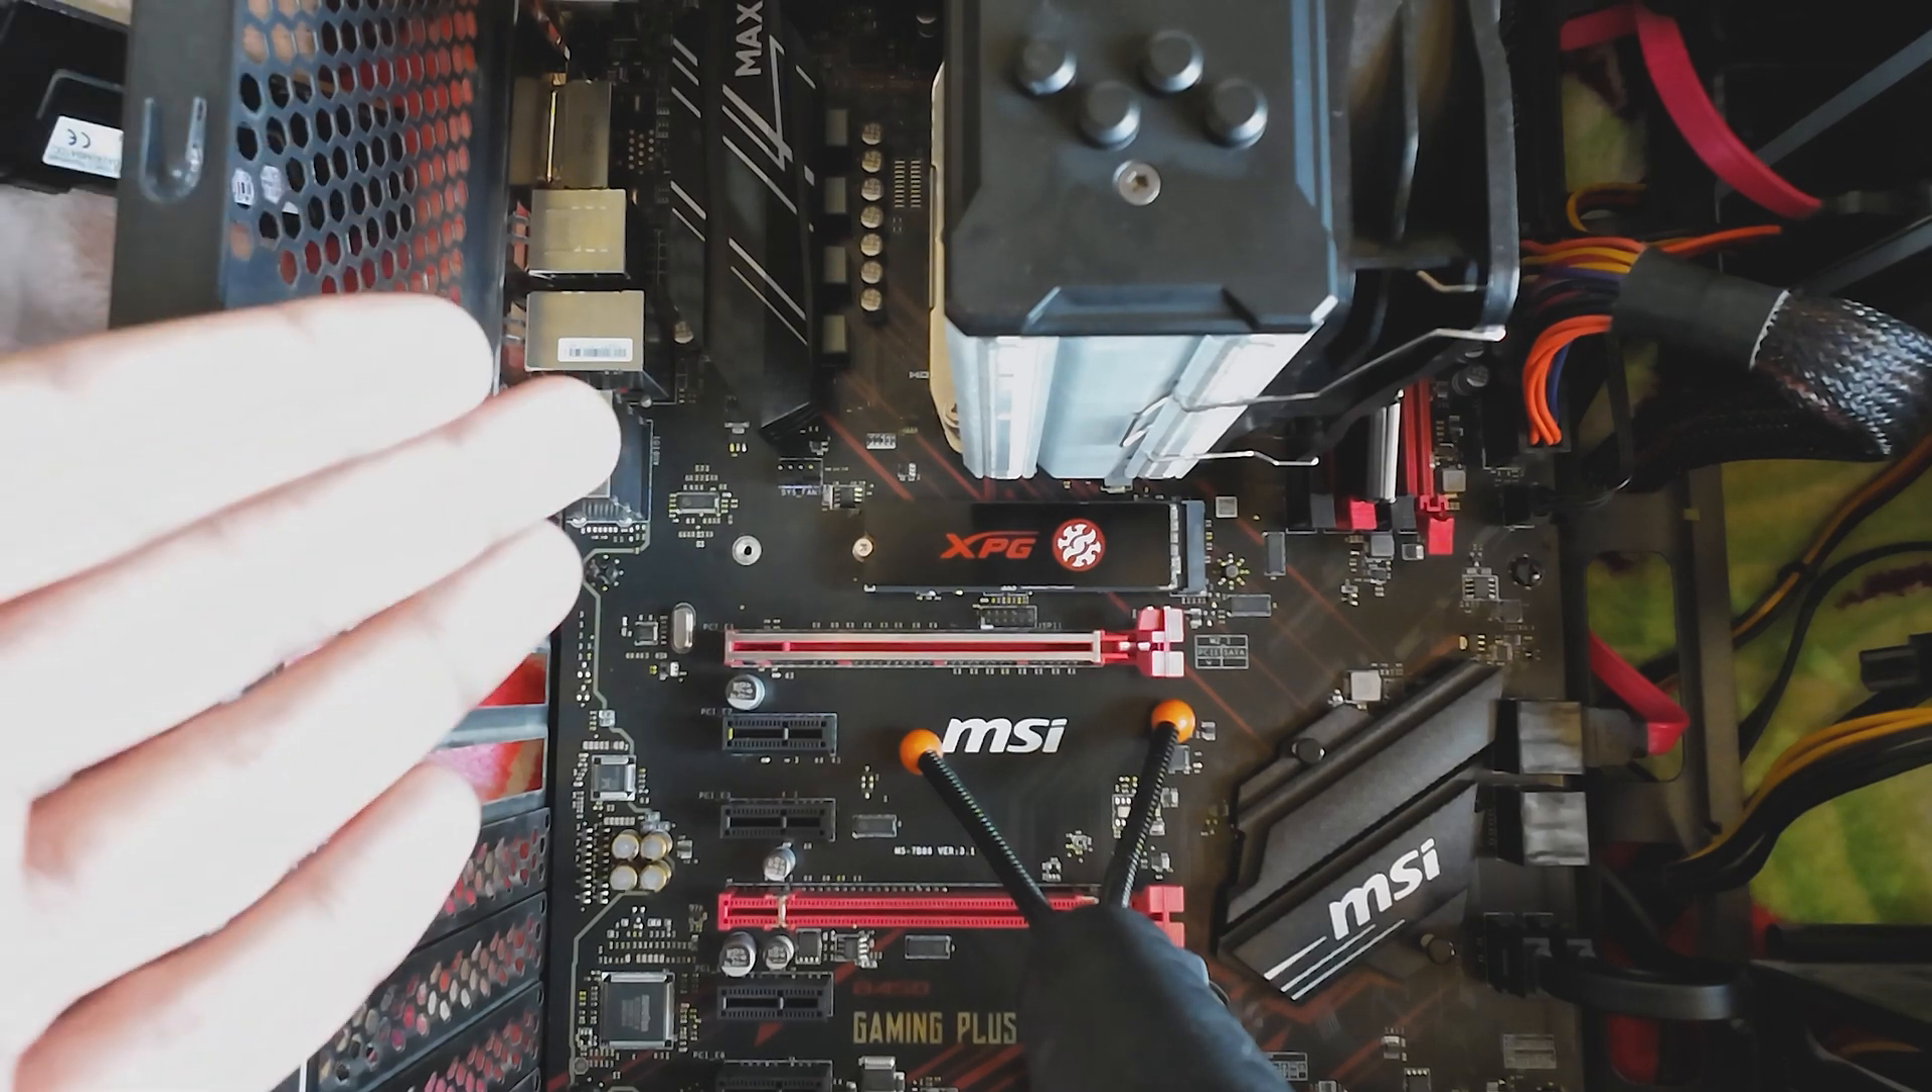Okay, and you can see the SSD is in place.